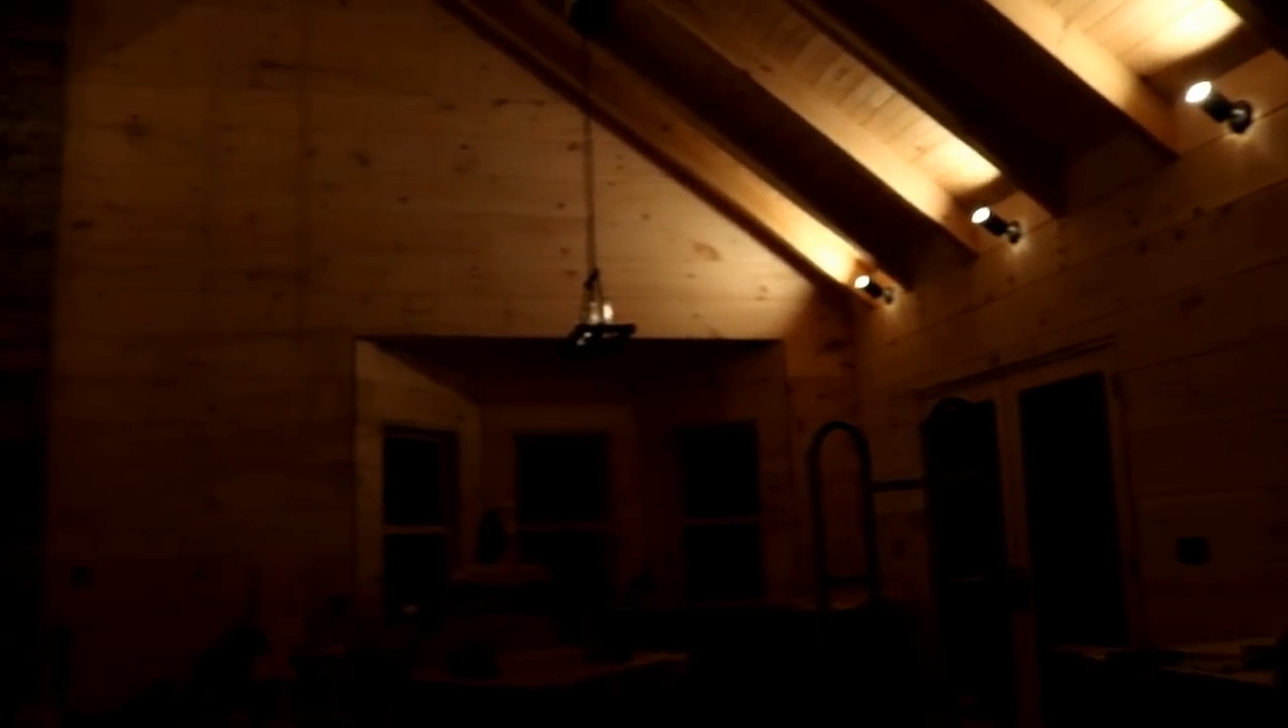As you can see we did get our accent lighting all installed here in the great room and up inside of the dormers as well.